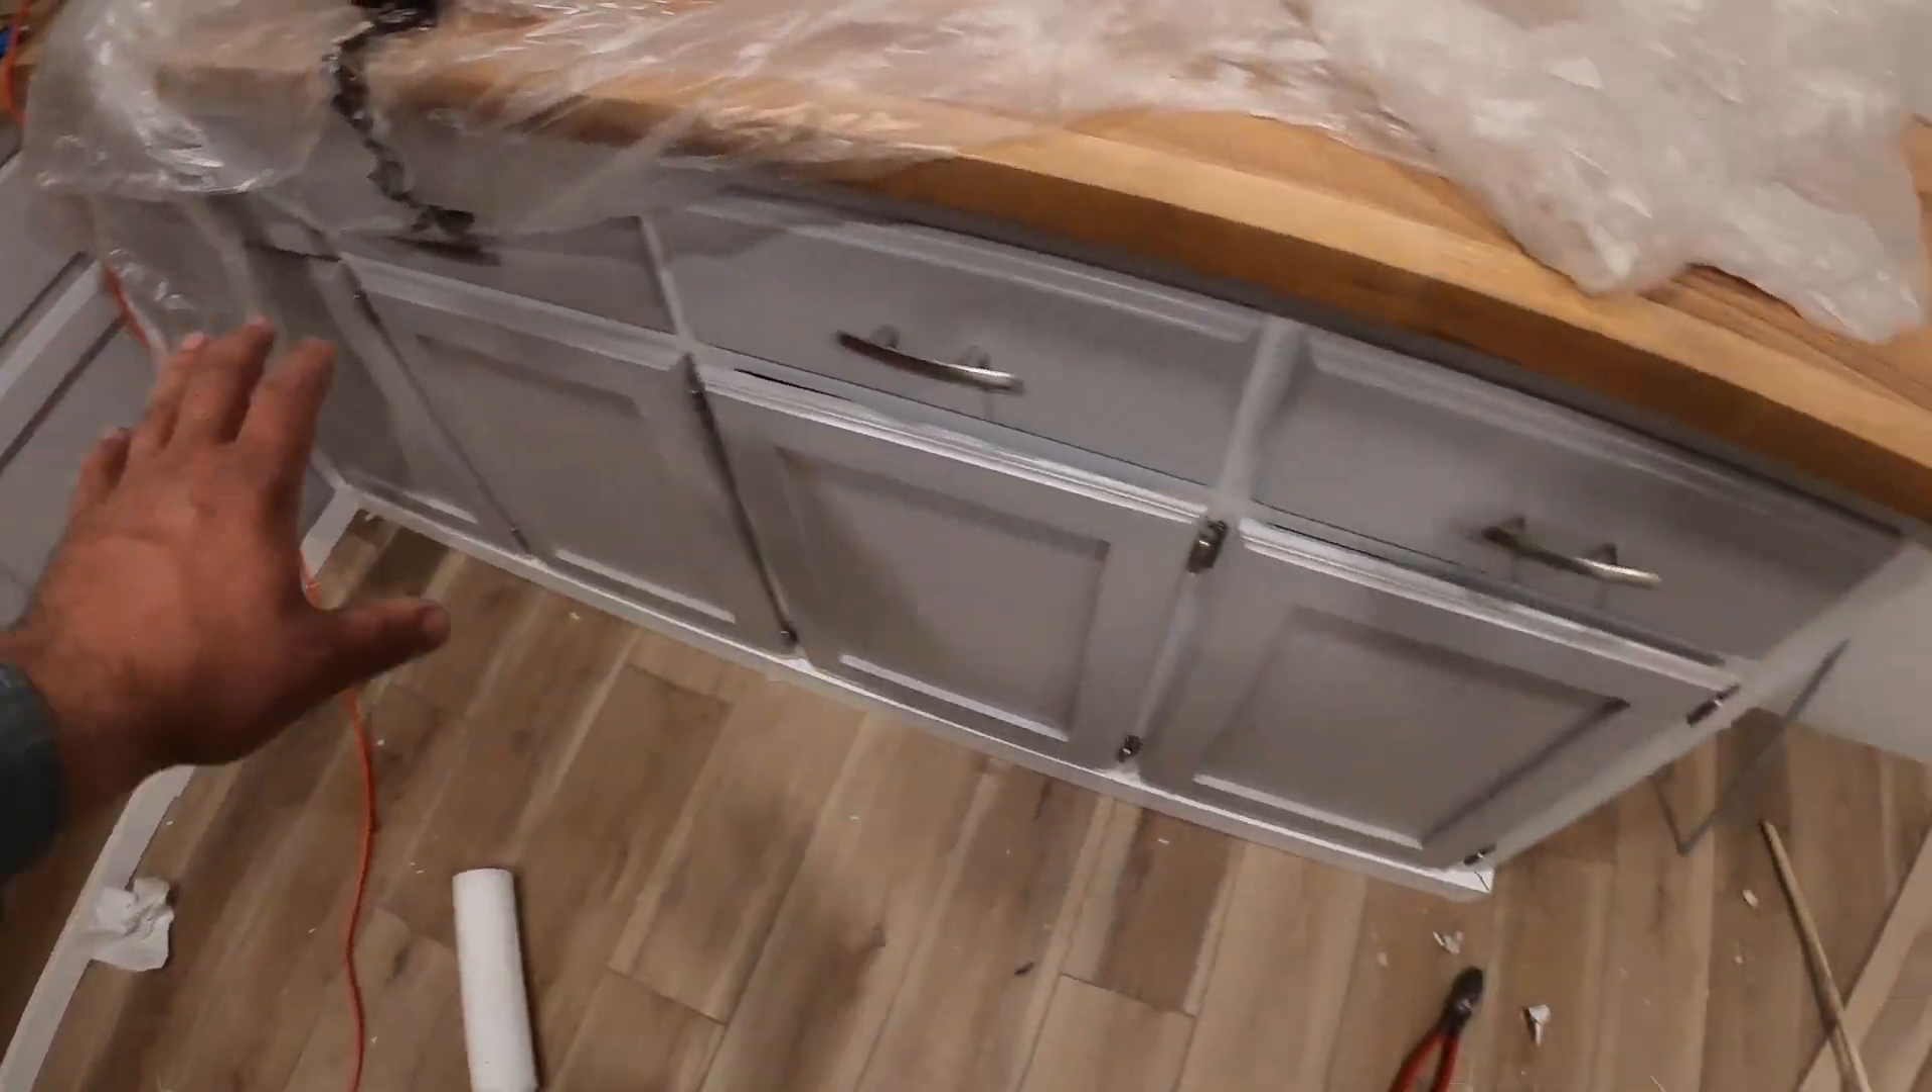All the cabinets here are finished other than the doorknobs.